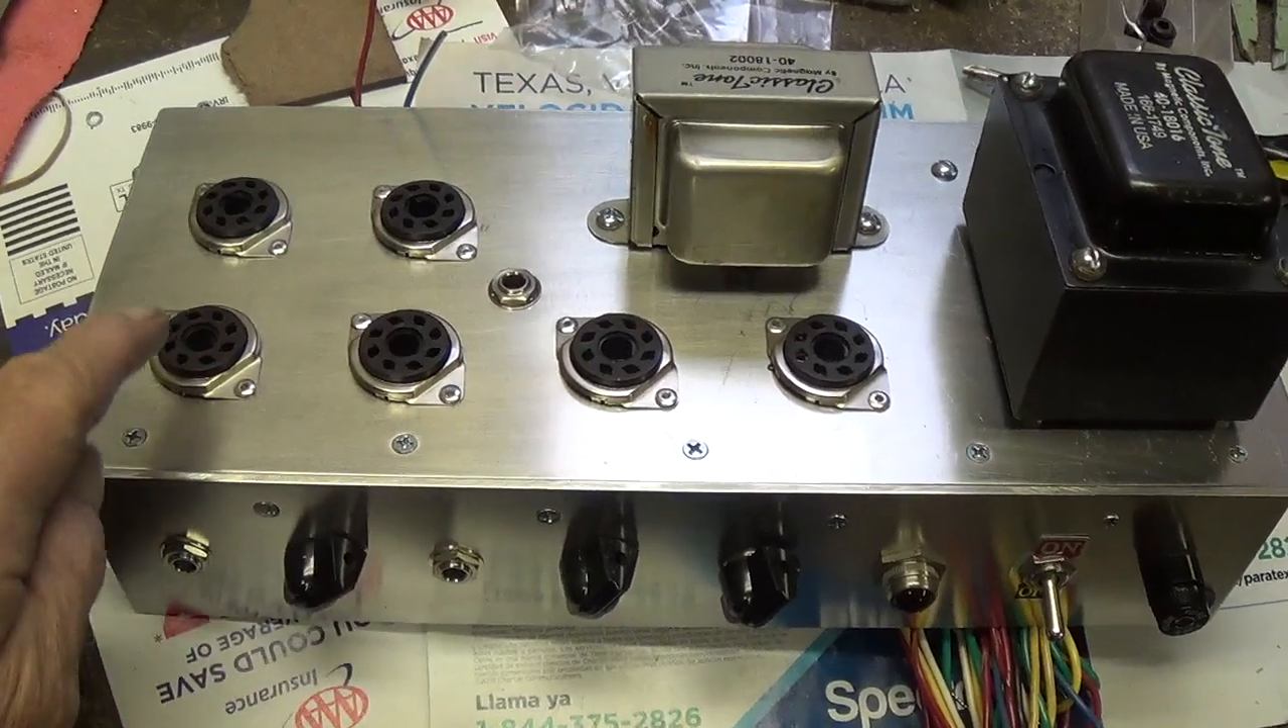Well, it looks like the chassis is completely assembled. The tube sockets have been riveted in place.